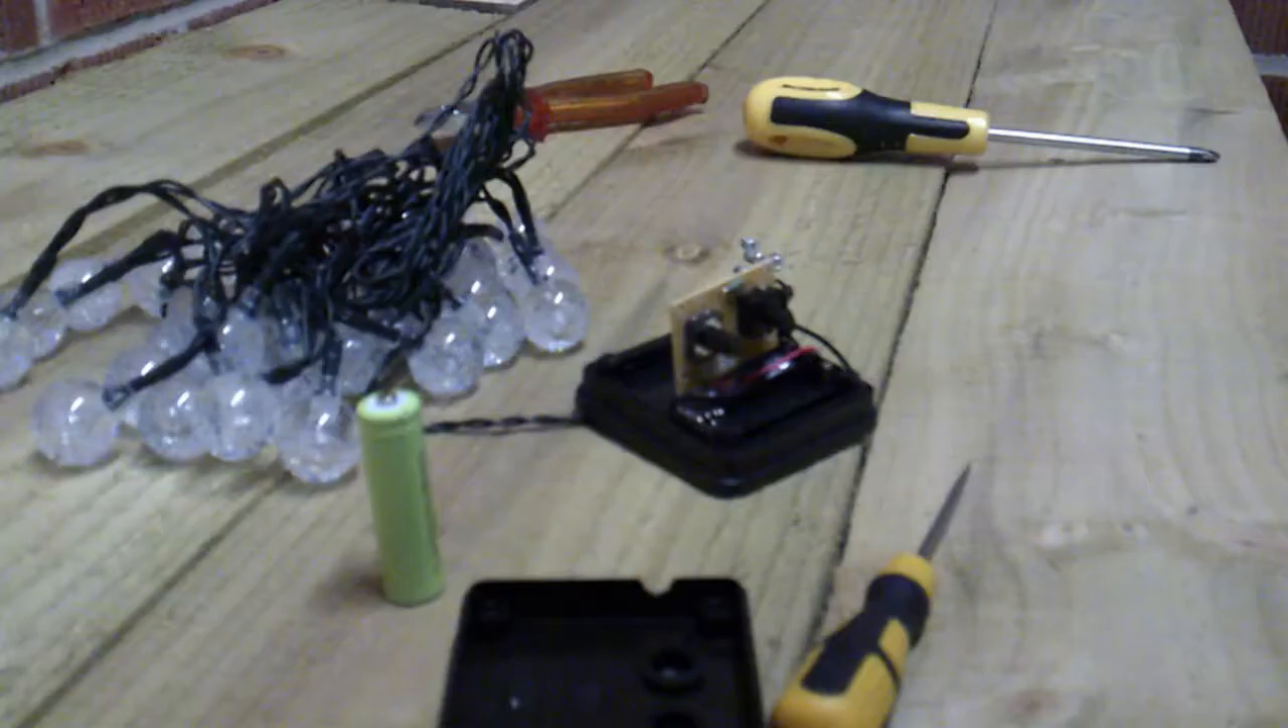Well as you can see I got the board out.